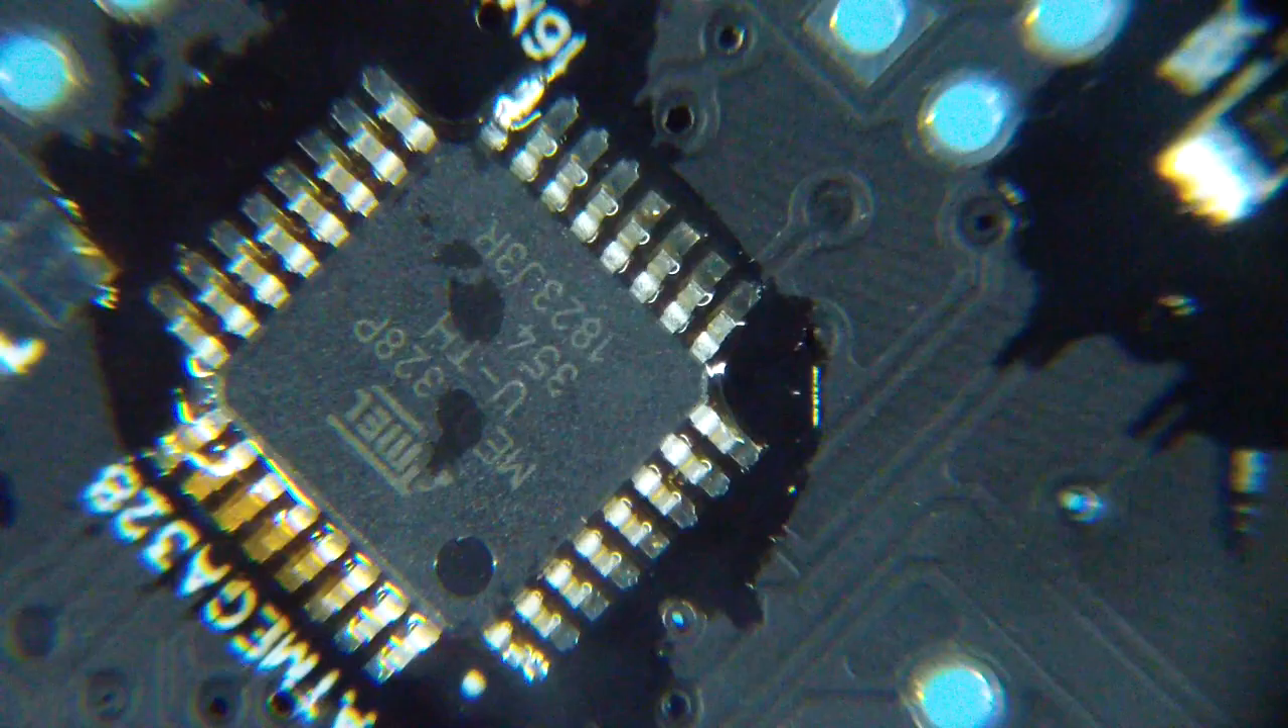Now, the component is aligned well, so we can go ahead to solder the rest of pins.